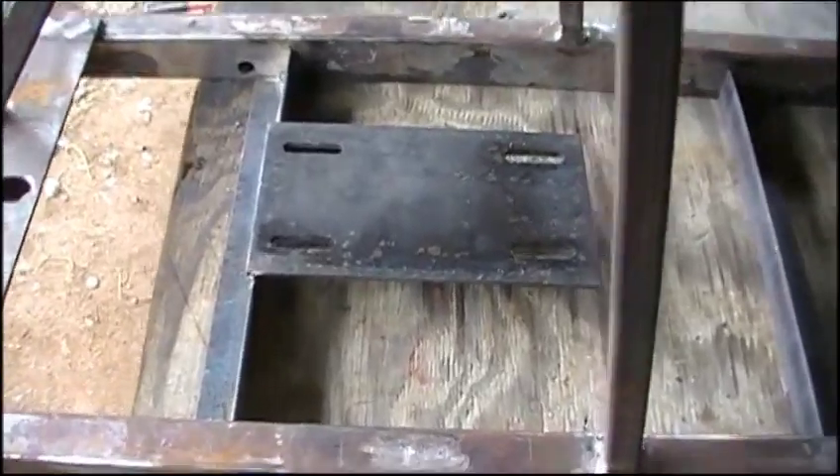There's our front piece of angle iron with our engine mounting plate attached.